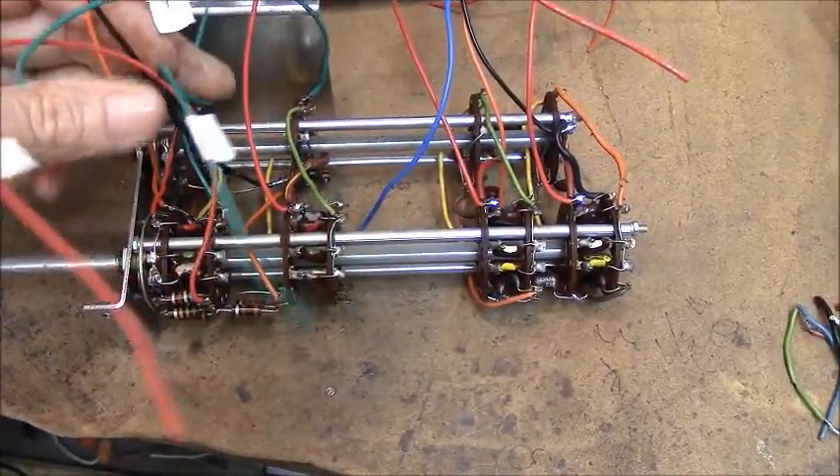Now I've added hook up wire to all of these places where the old wires were attached.